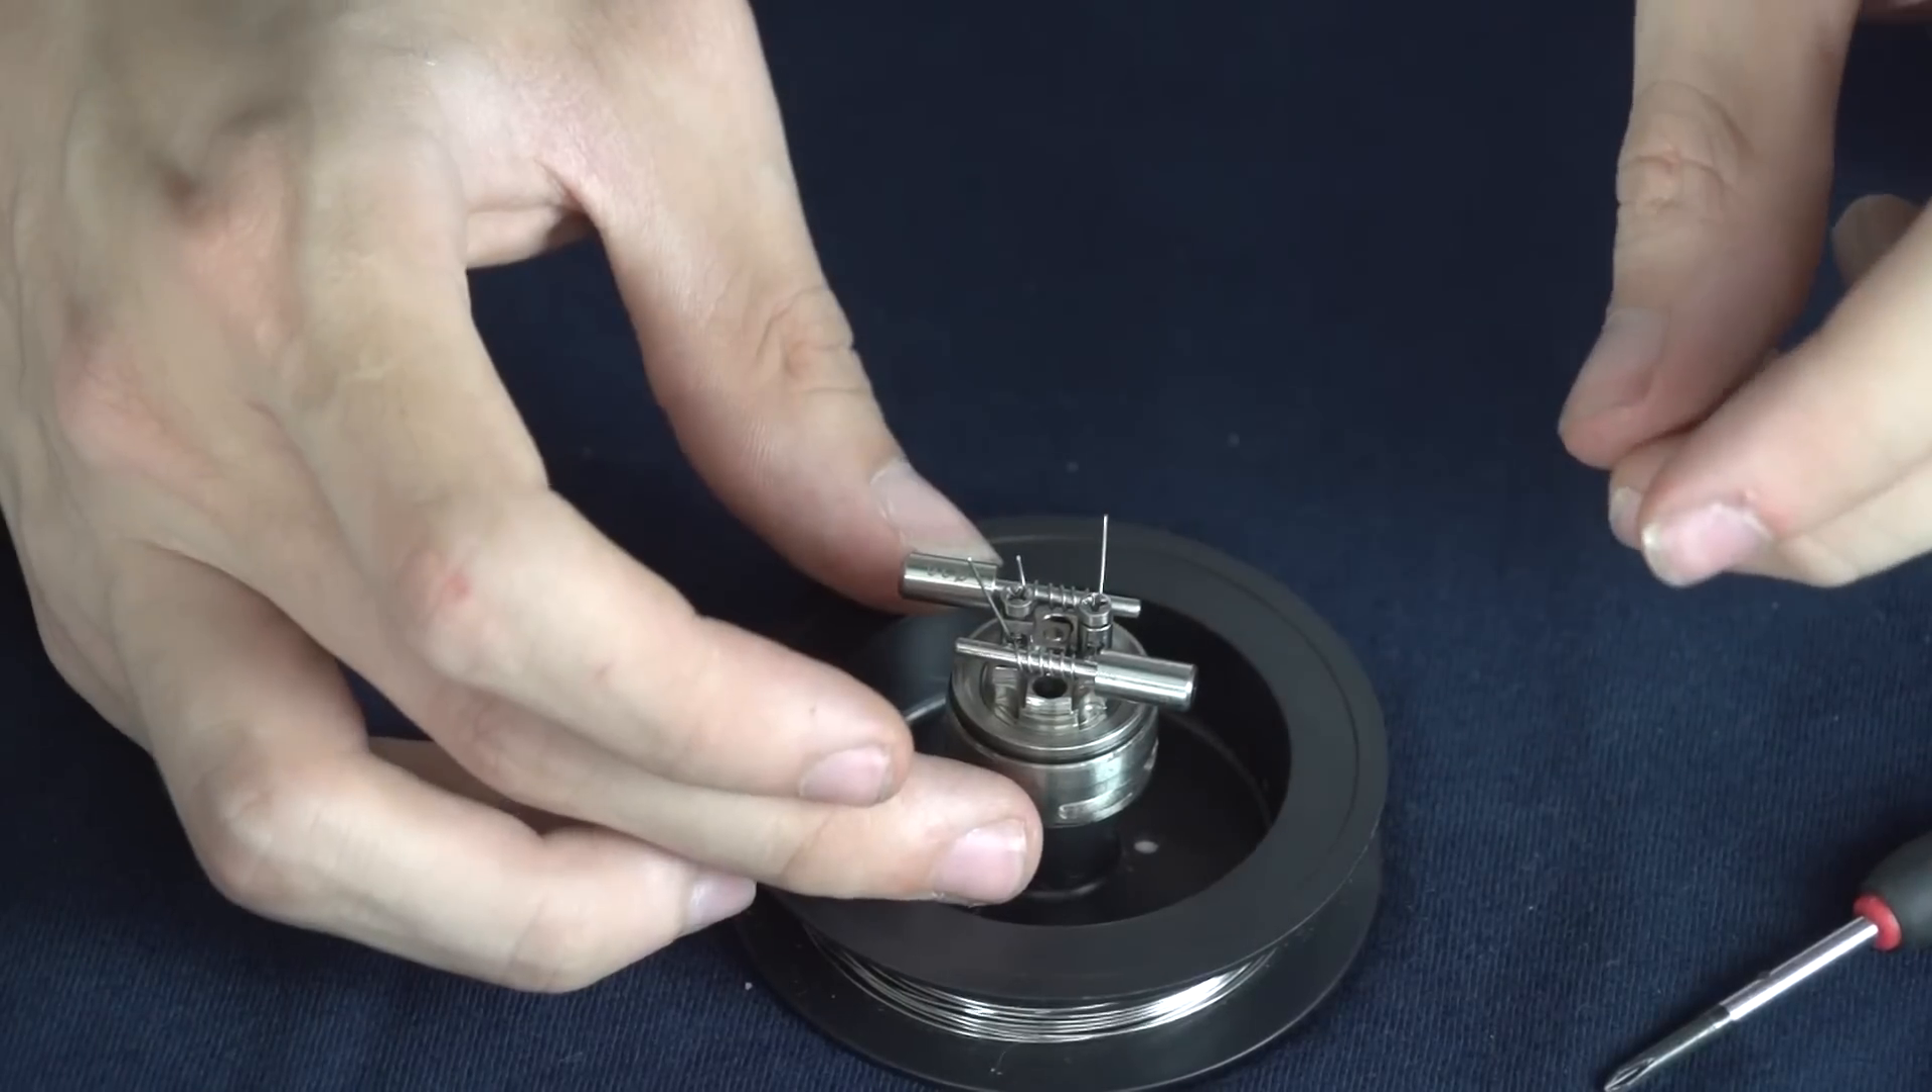So now I have both the coils in there. They're about the same length apart from each other as you can see they're nice and straight.